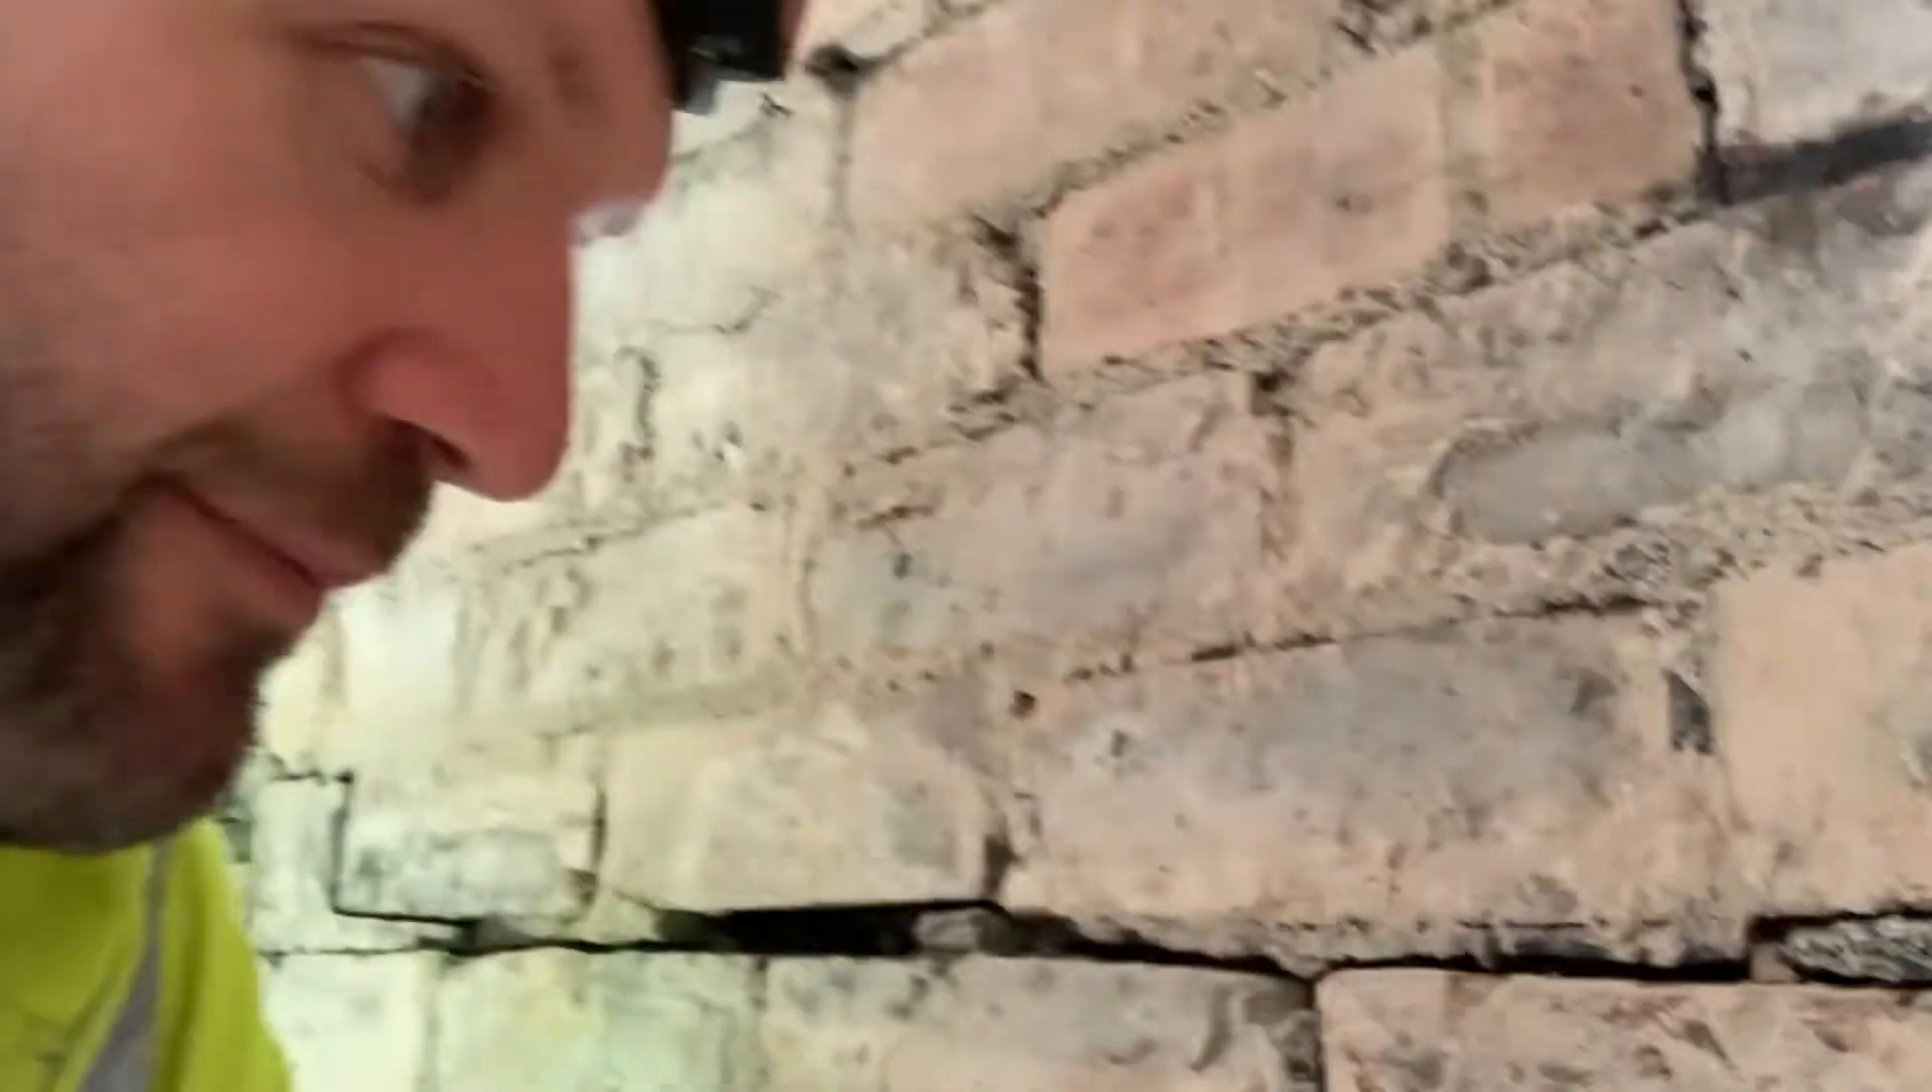Can you see the gap underneath so all the way along here the cement is no longer sticking to the brick.